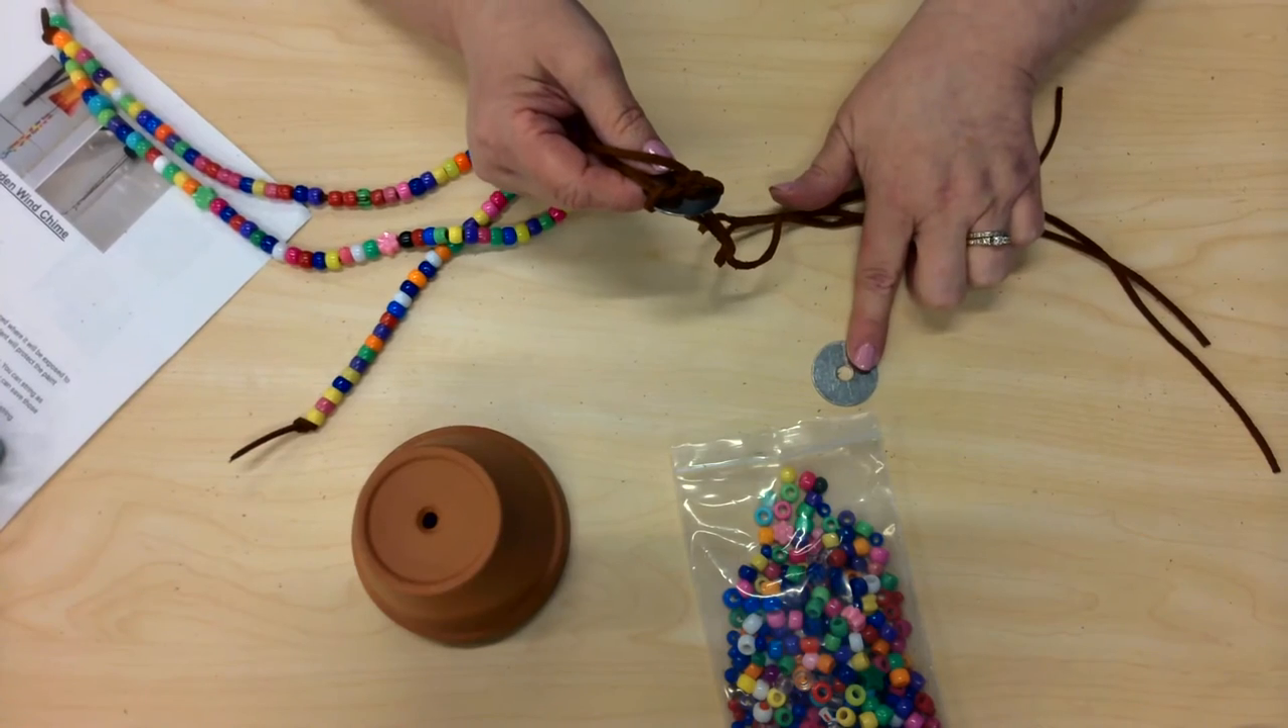So you still have another washer left over.